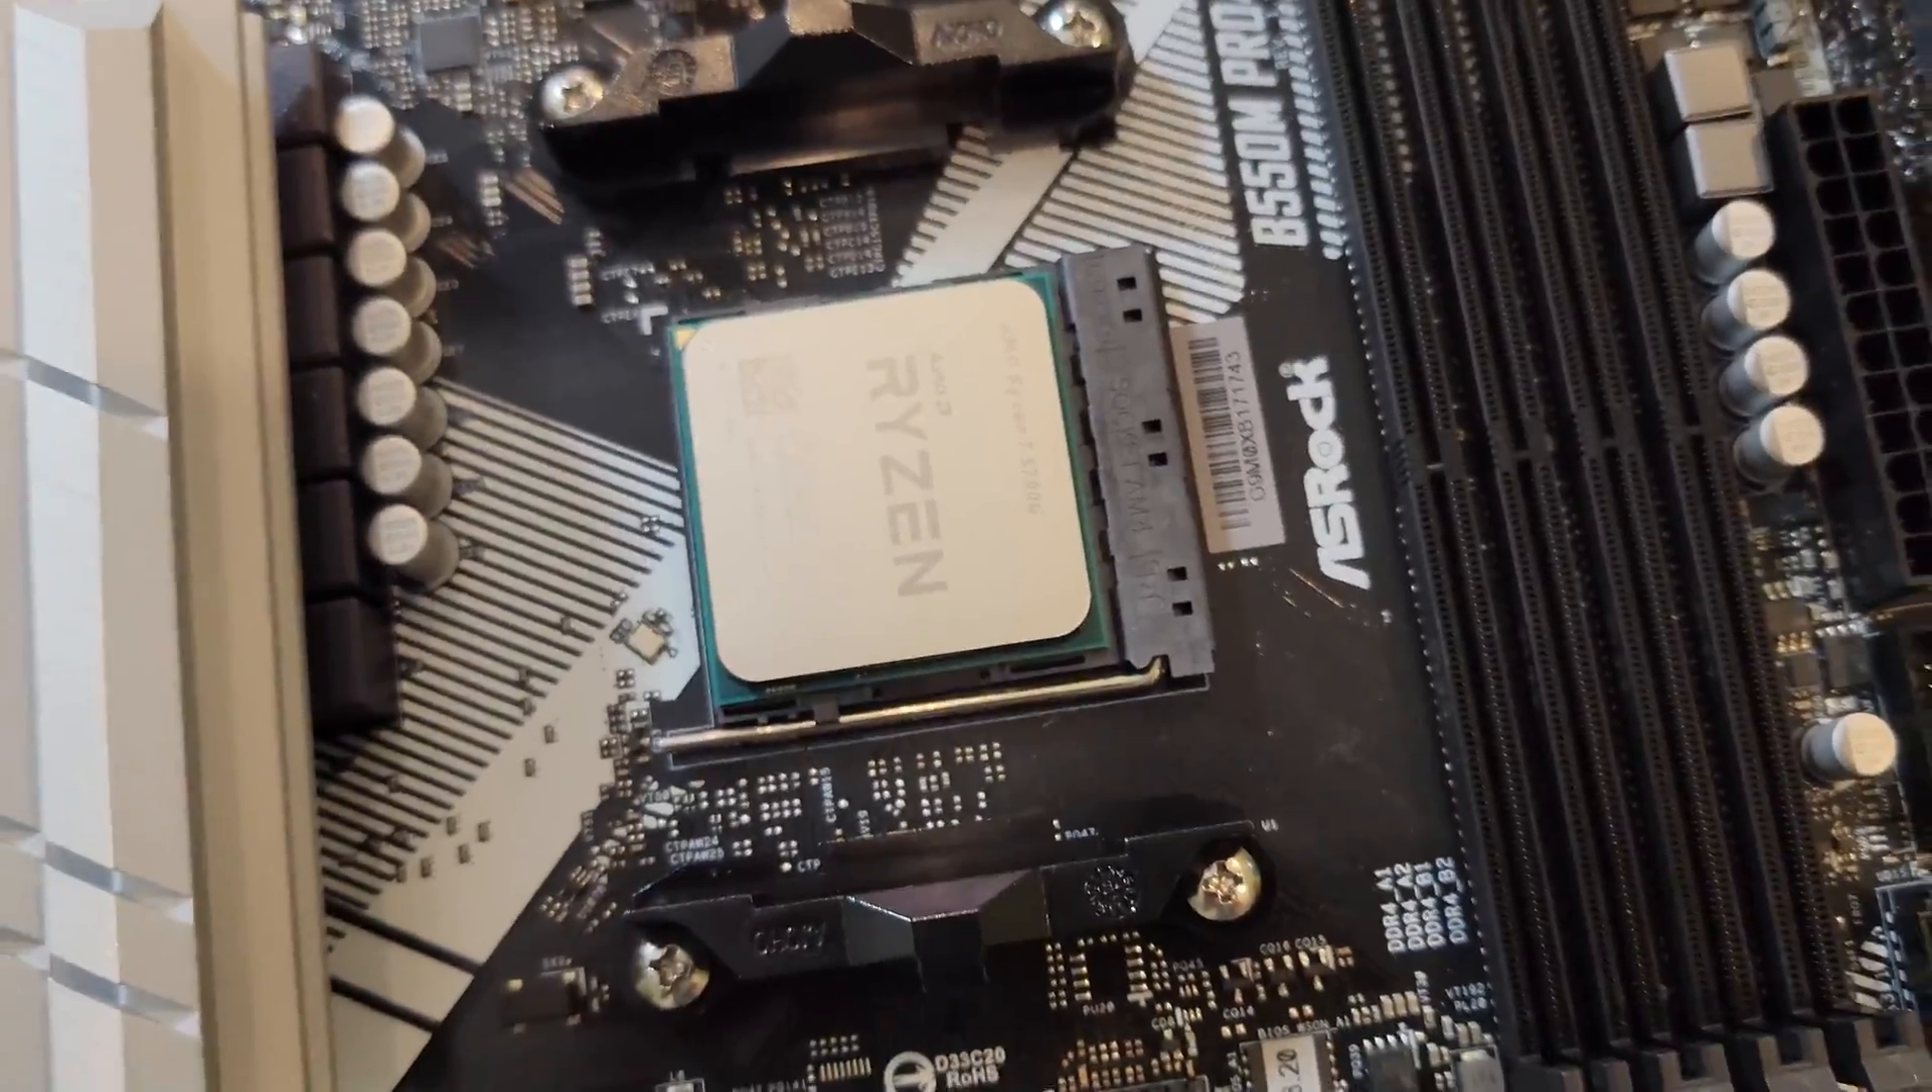Our cpu is now installed into the motherboard.